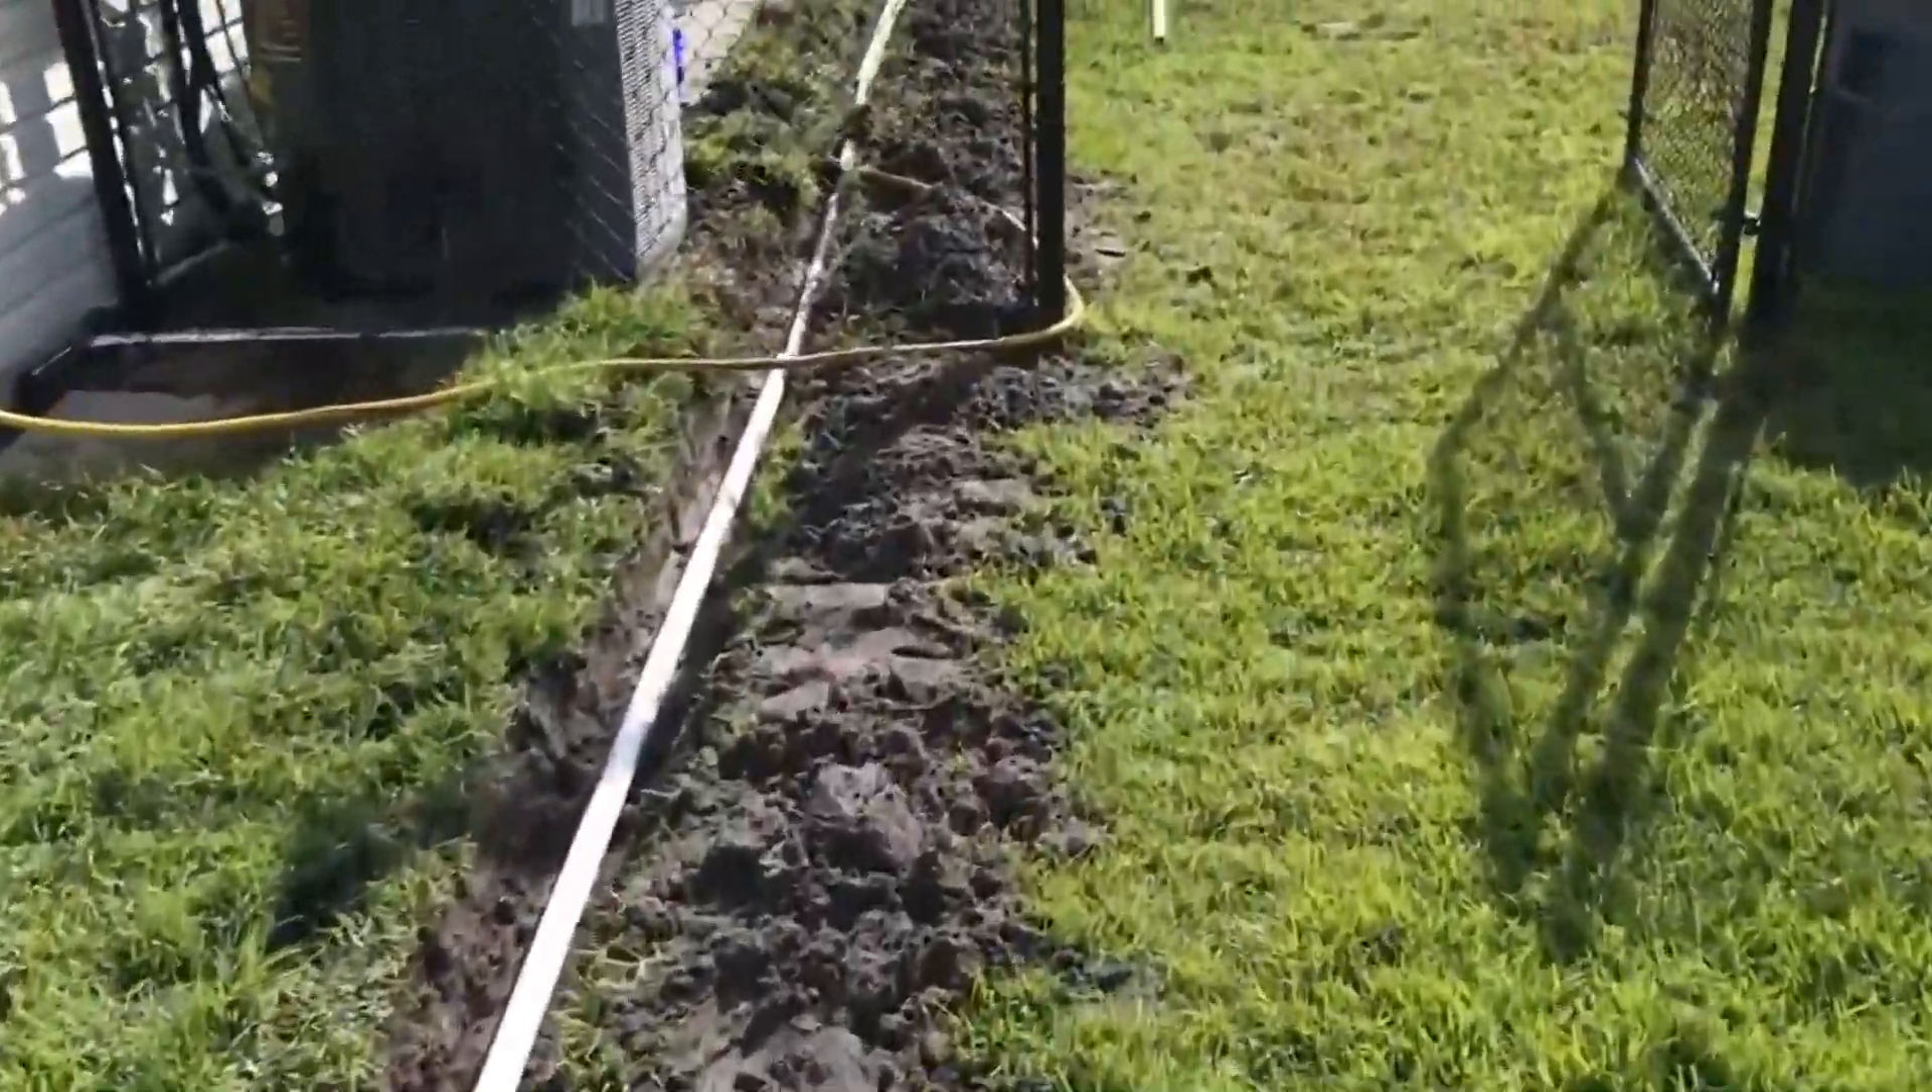Okay so we have our discharge trench excavated. Line's just laying down there right now. We're going to hook our couplings up glue all that together.